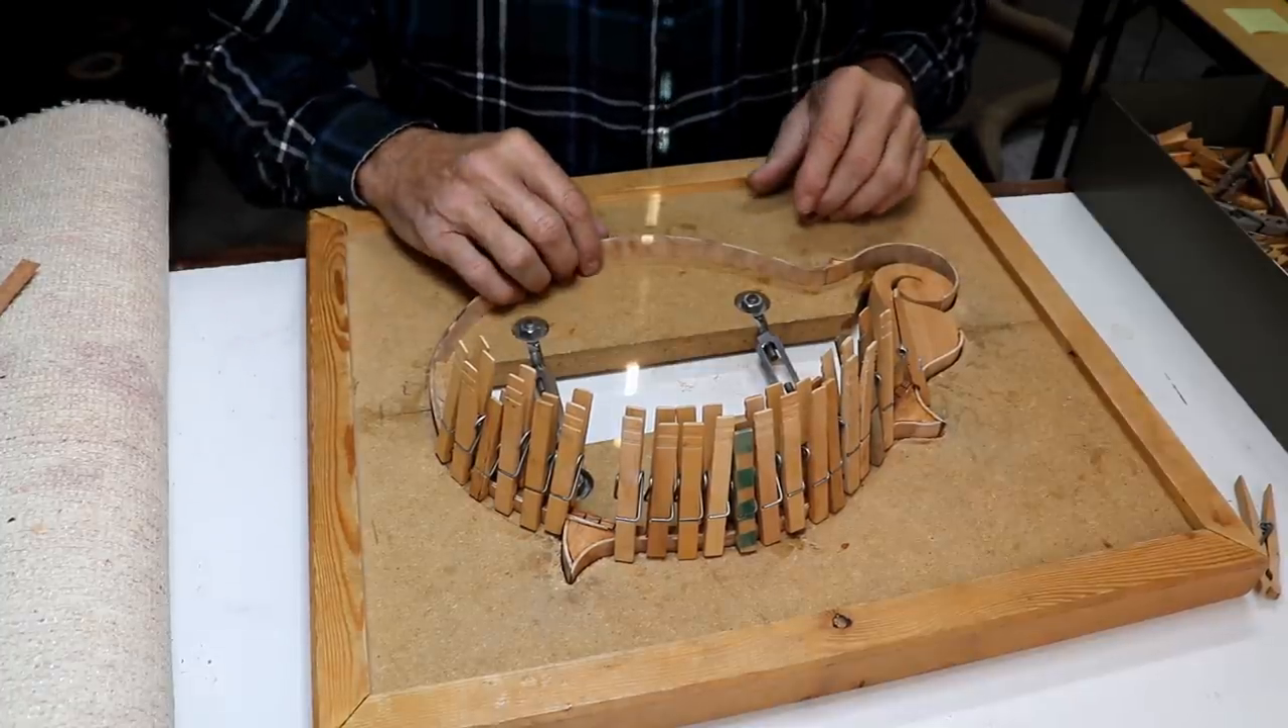Well, there's one side all clamped up, as you can see.